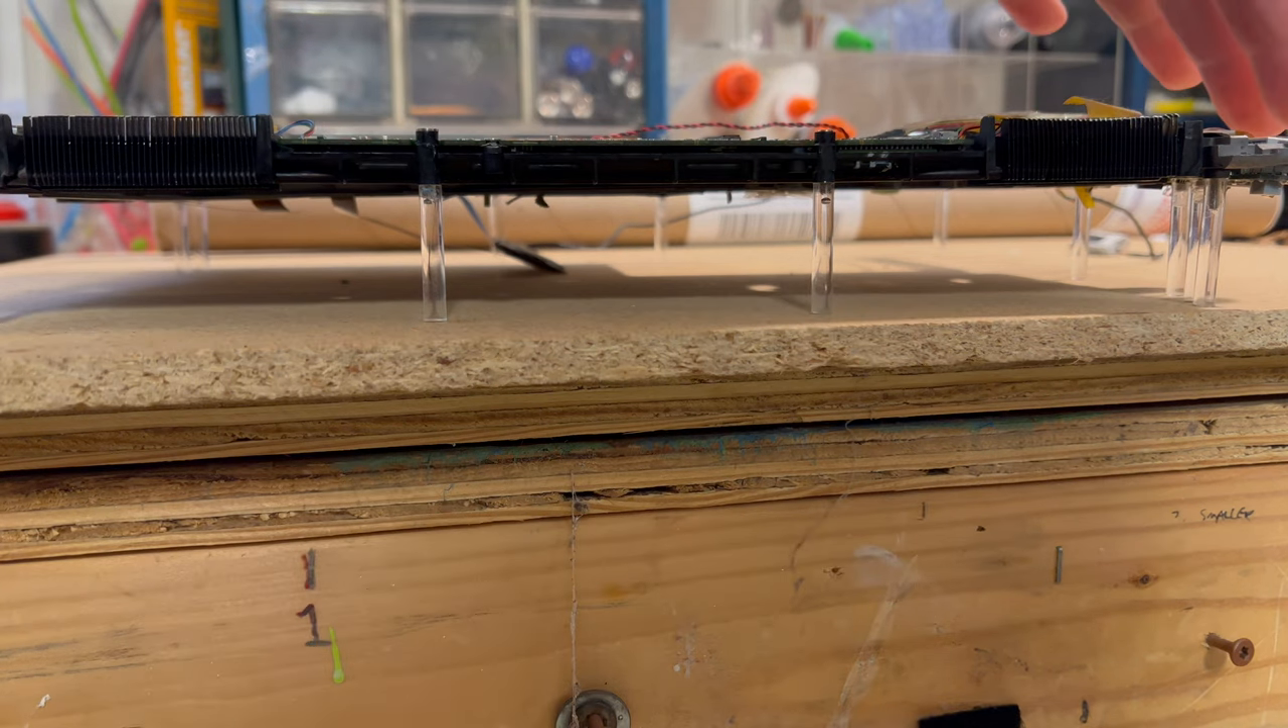We've got all the acrylic standoff supports in place and they came out quite nicely.